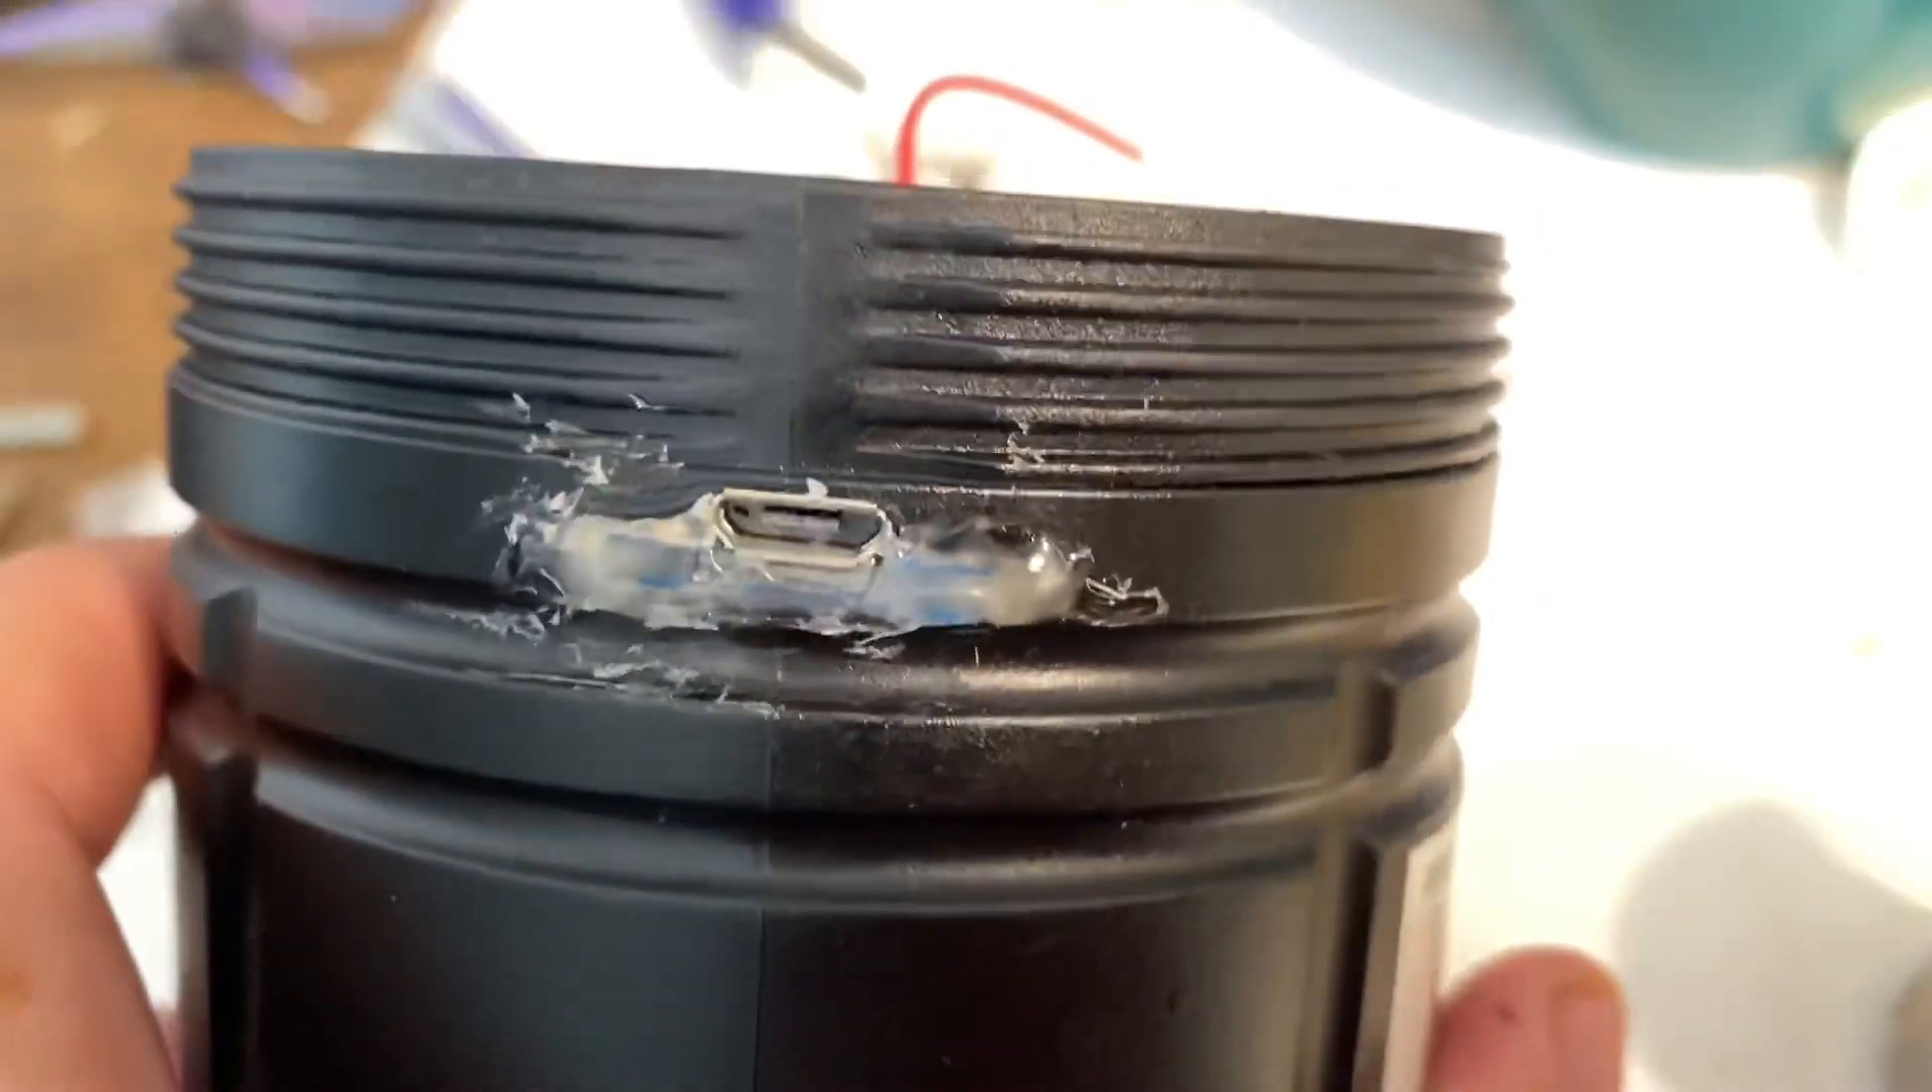And then I use hot glue to secure the micro USB in place.